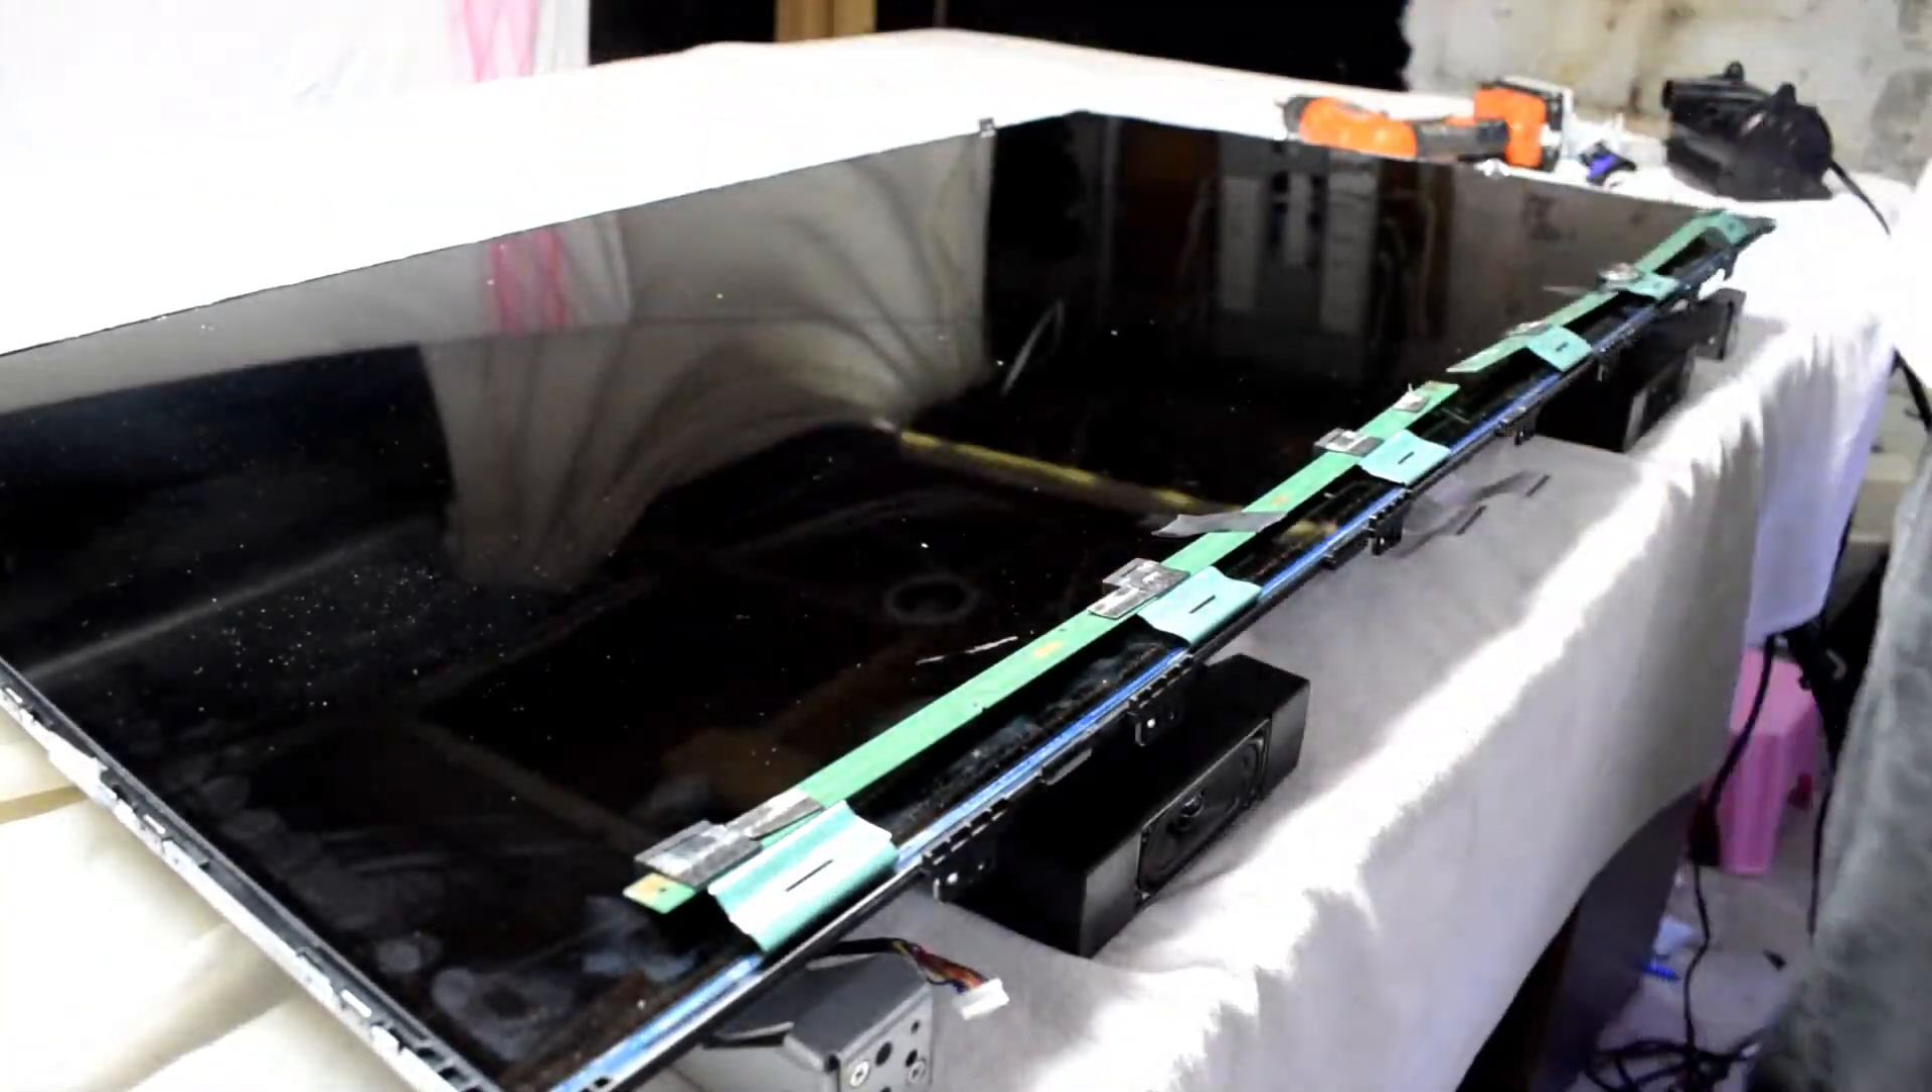Then with that bezel off I'm taping the ribbon cables to the screen.